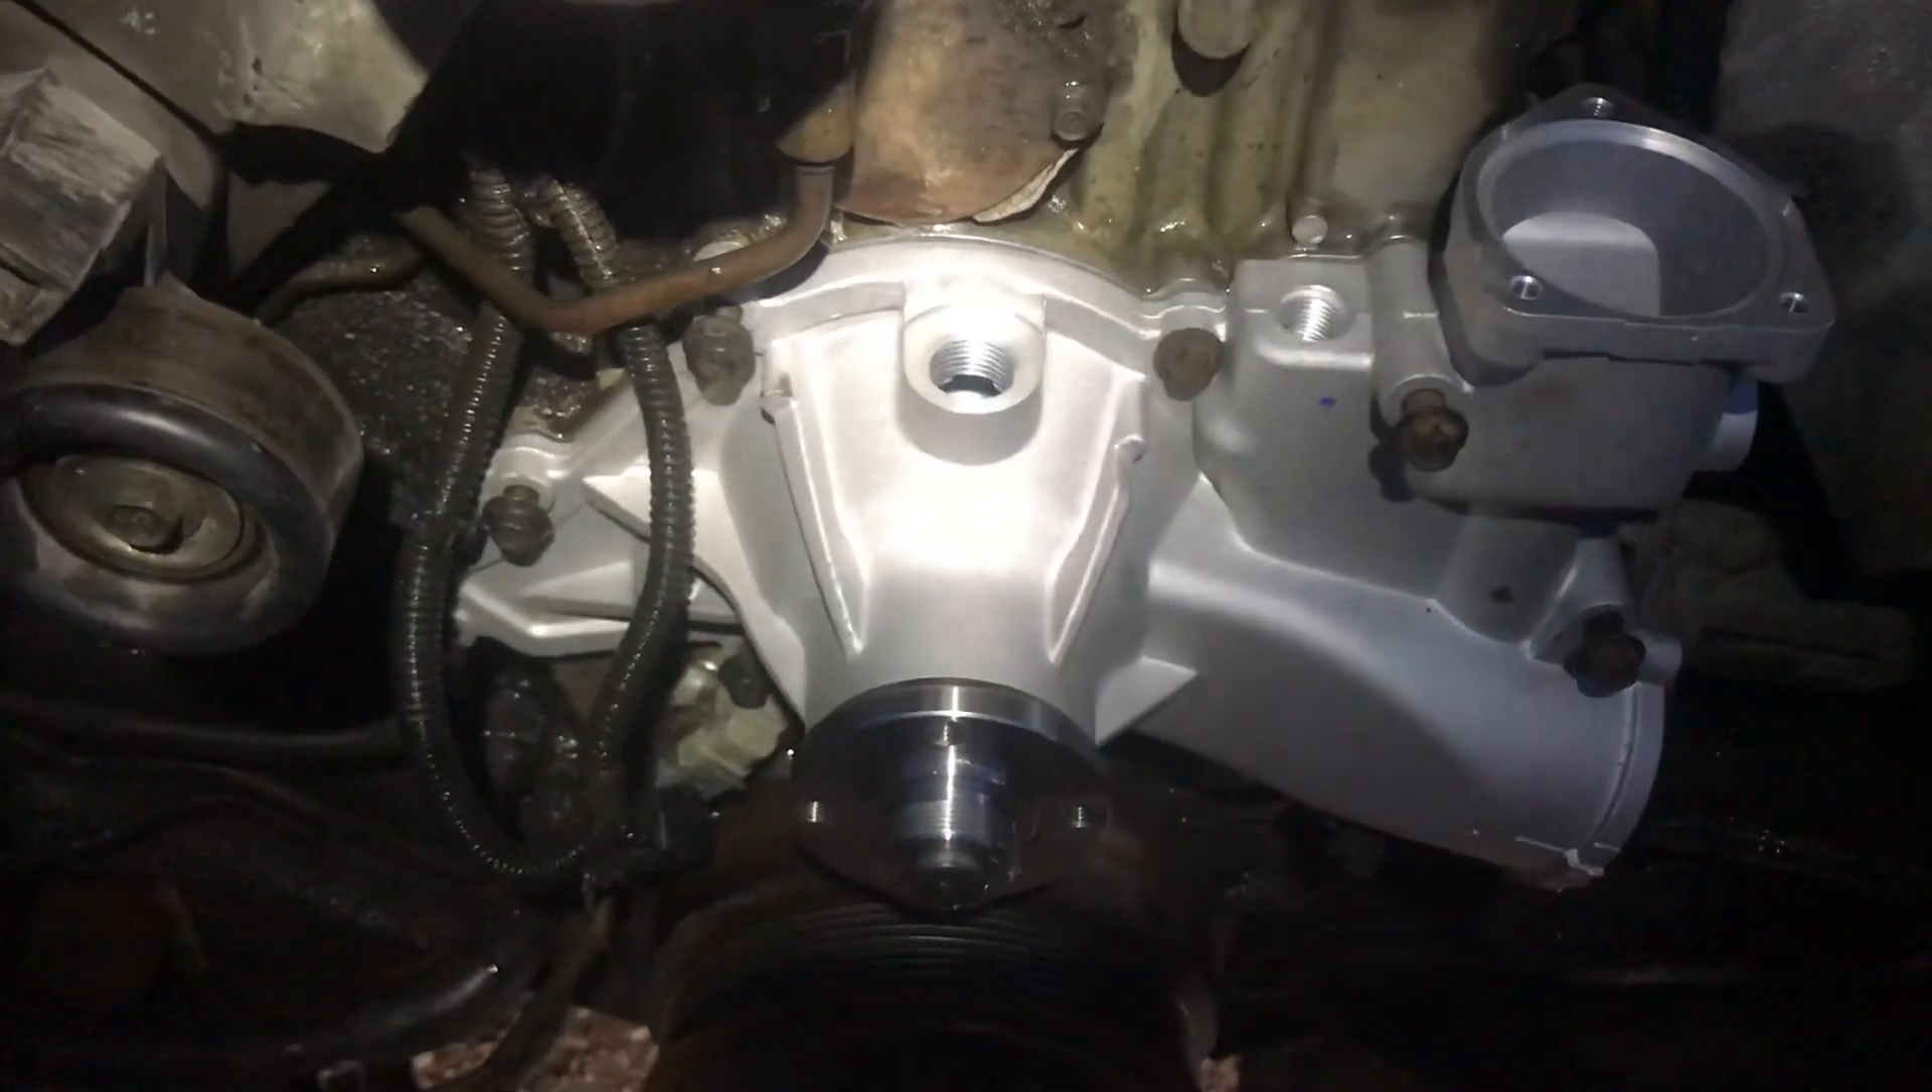Just got the new pump fitted back up.